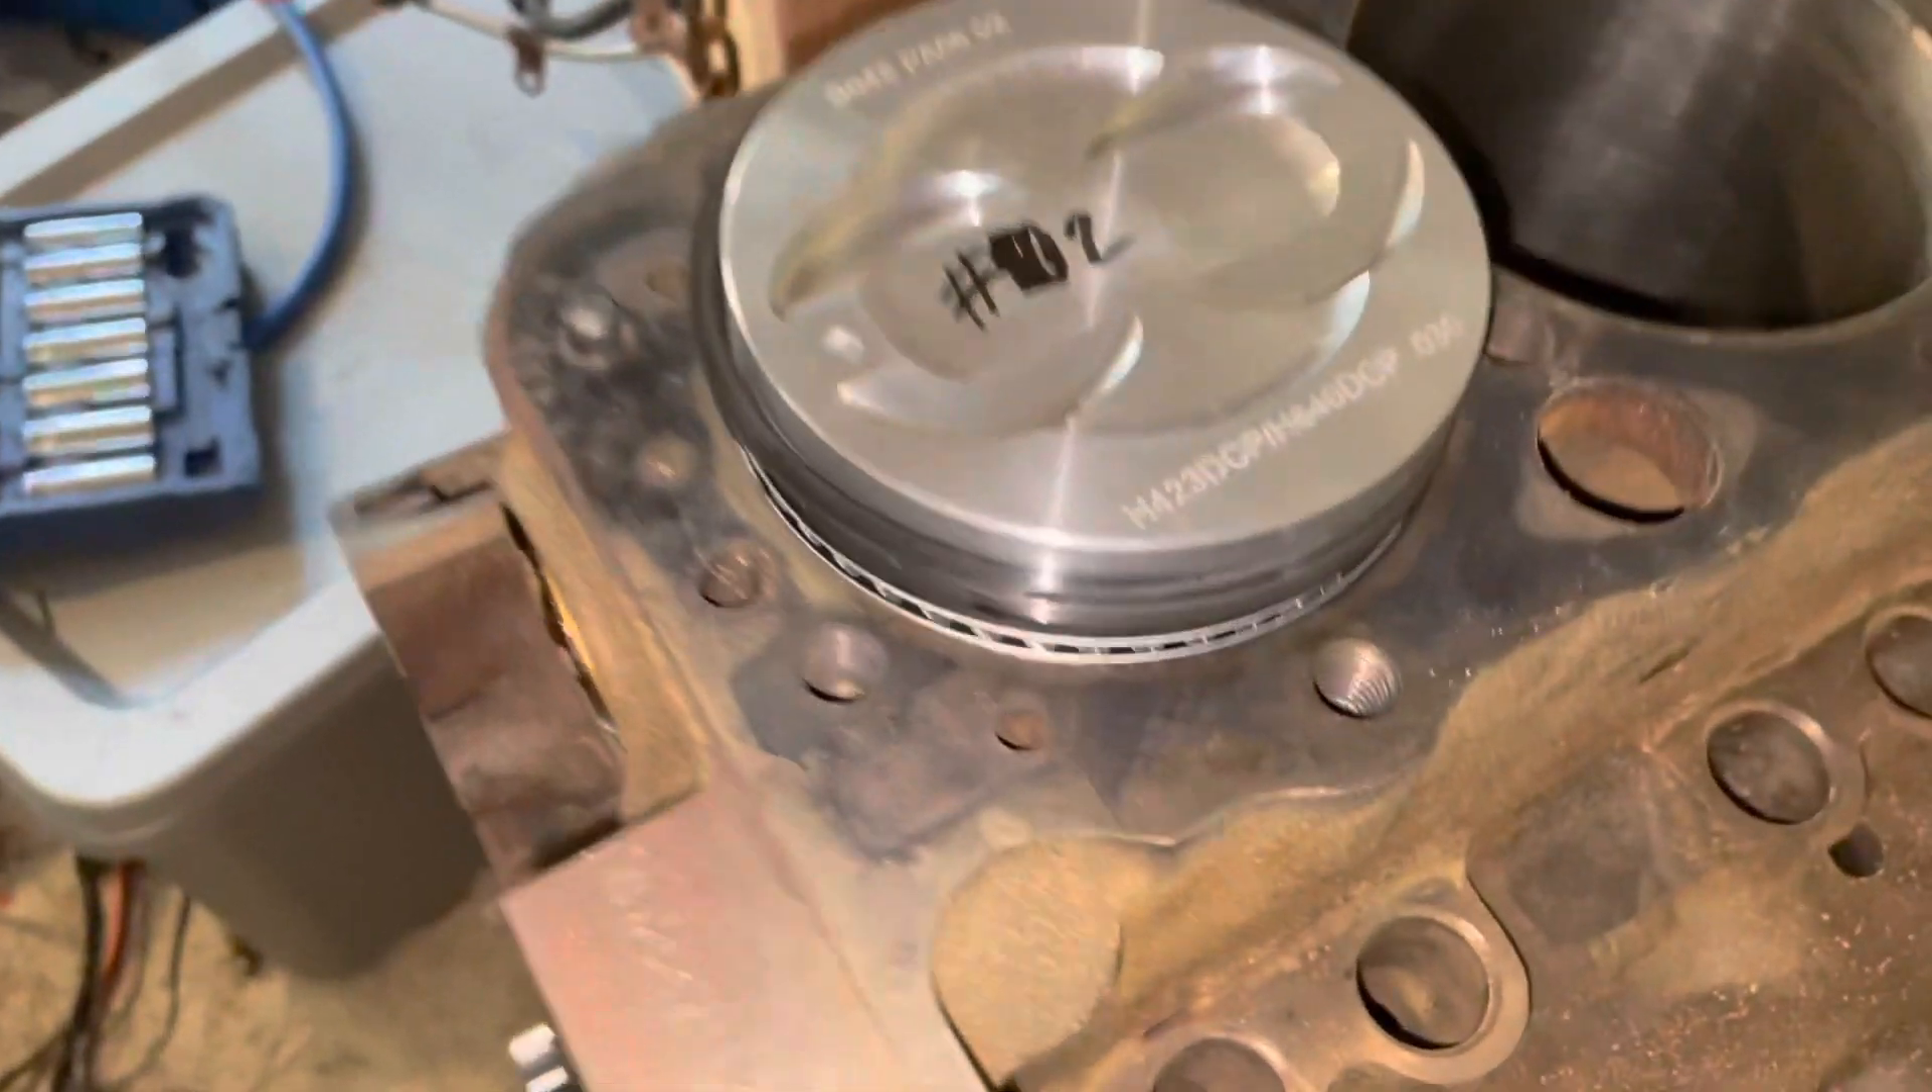Uh, now I've set the piston down in the bore. I've not put the ring compressor on it.